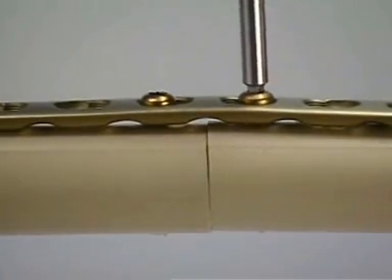The gap is now closed and the bone is compressed over its entire cross section.